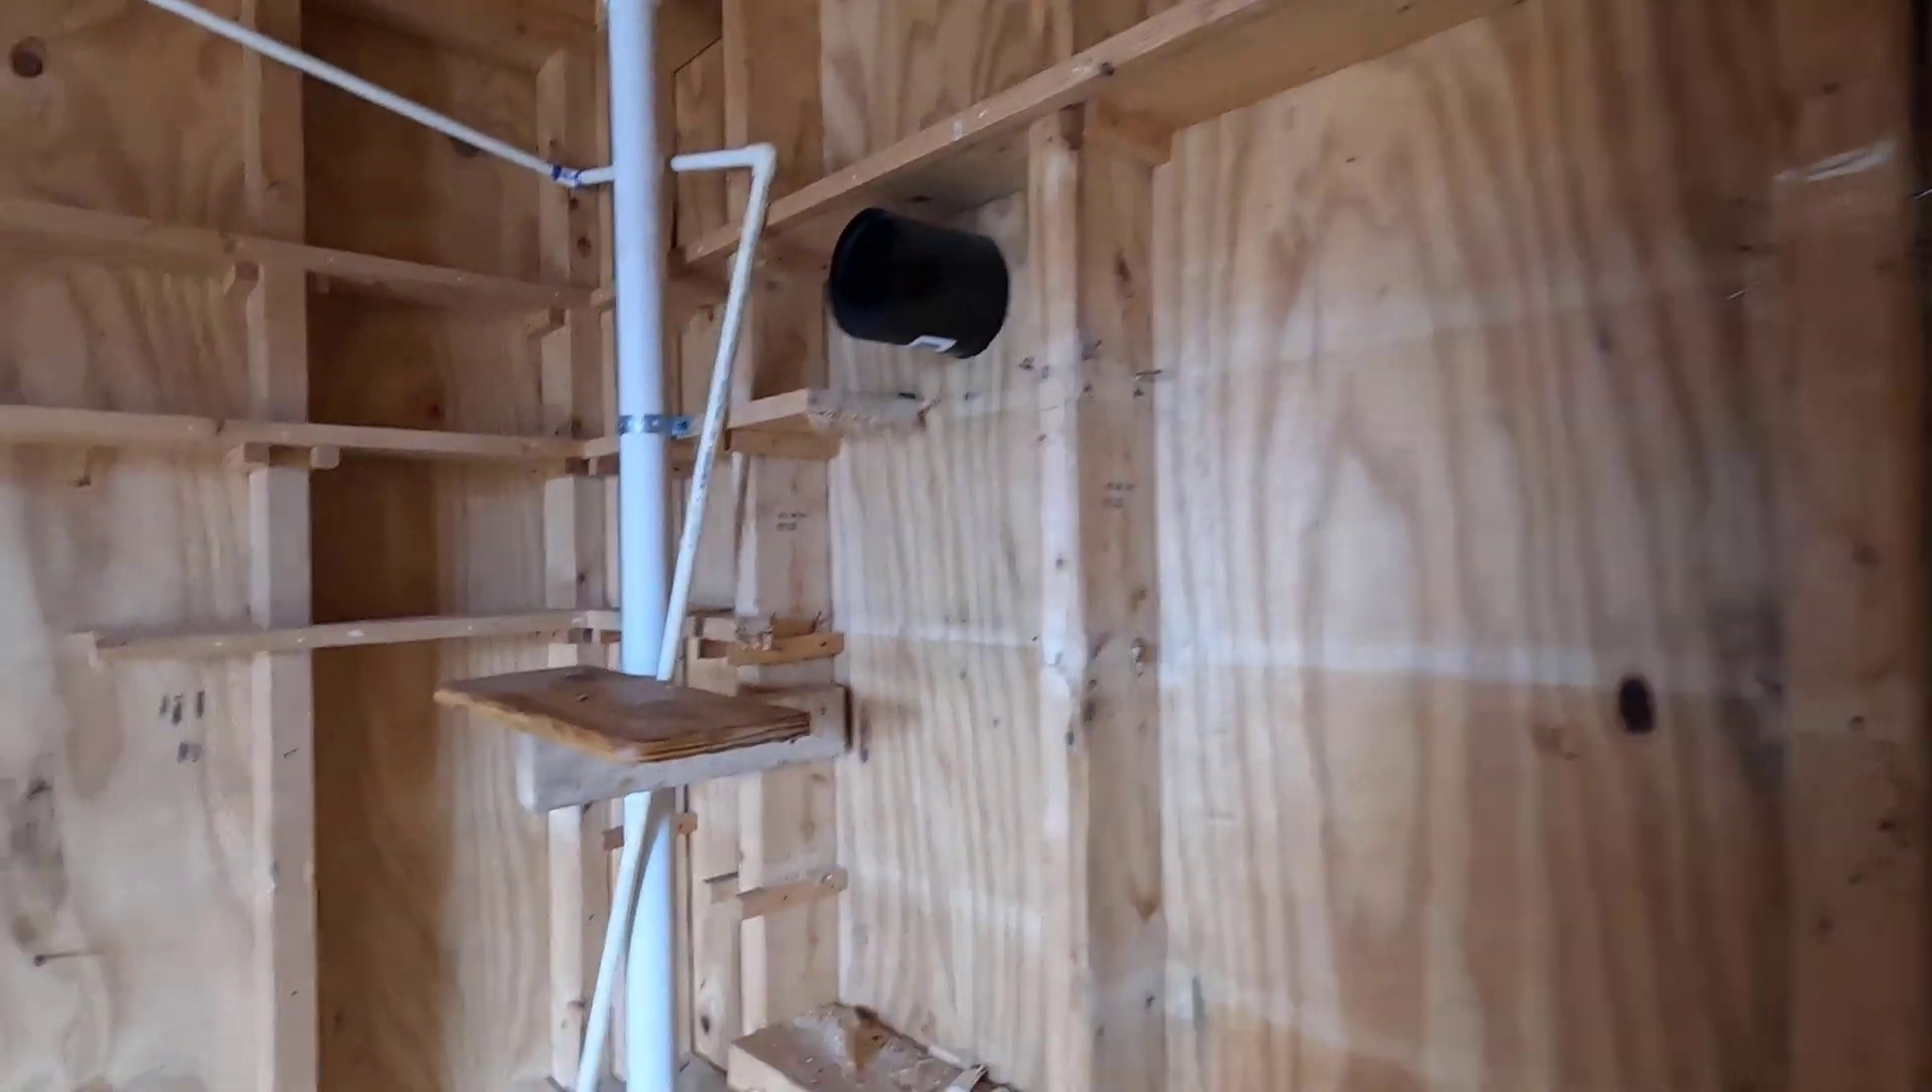I've got to get the rest of this shelving out.